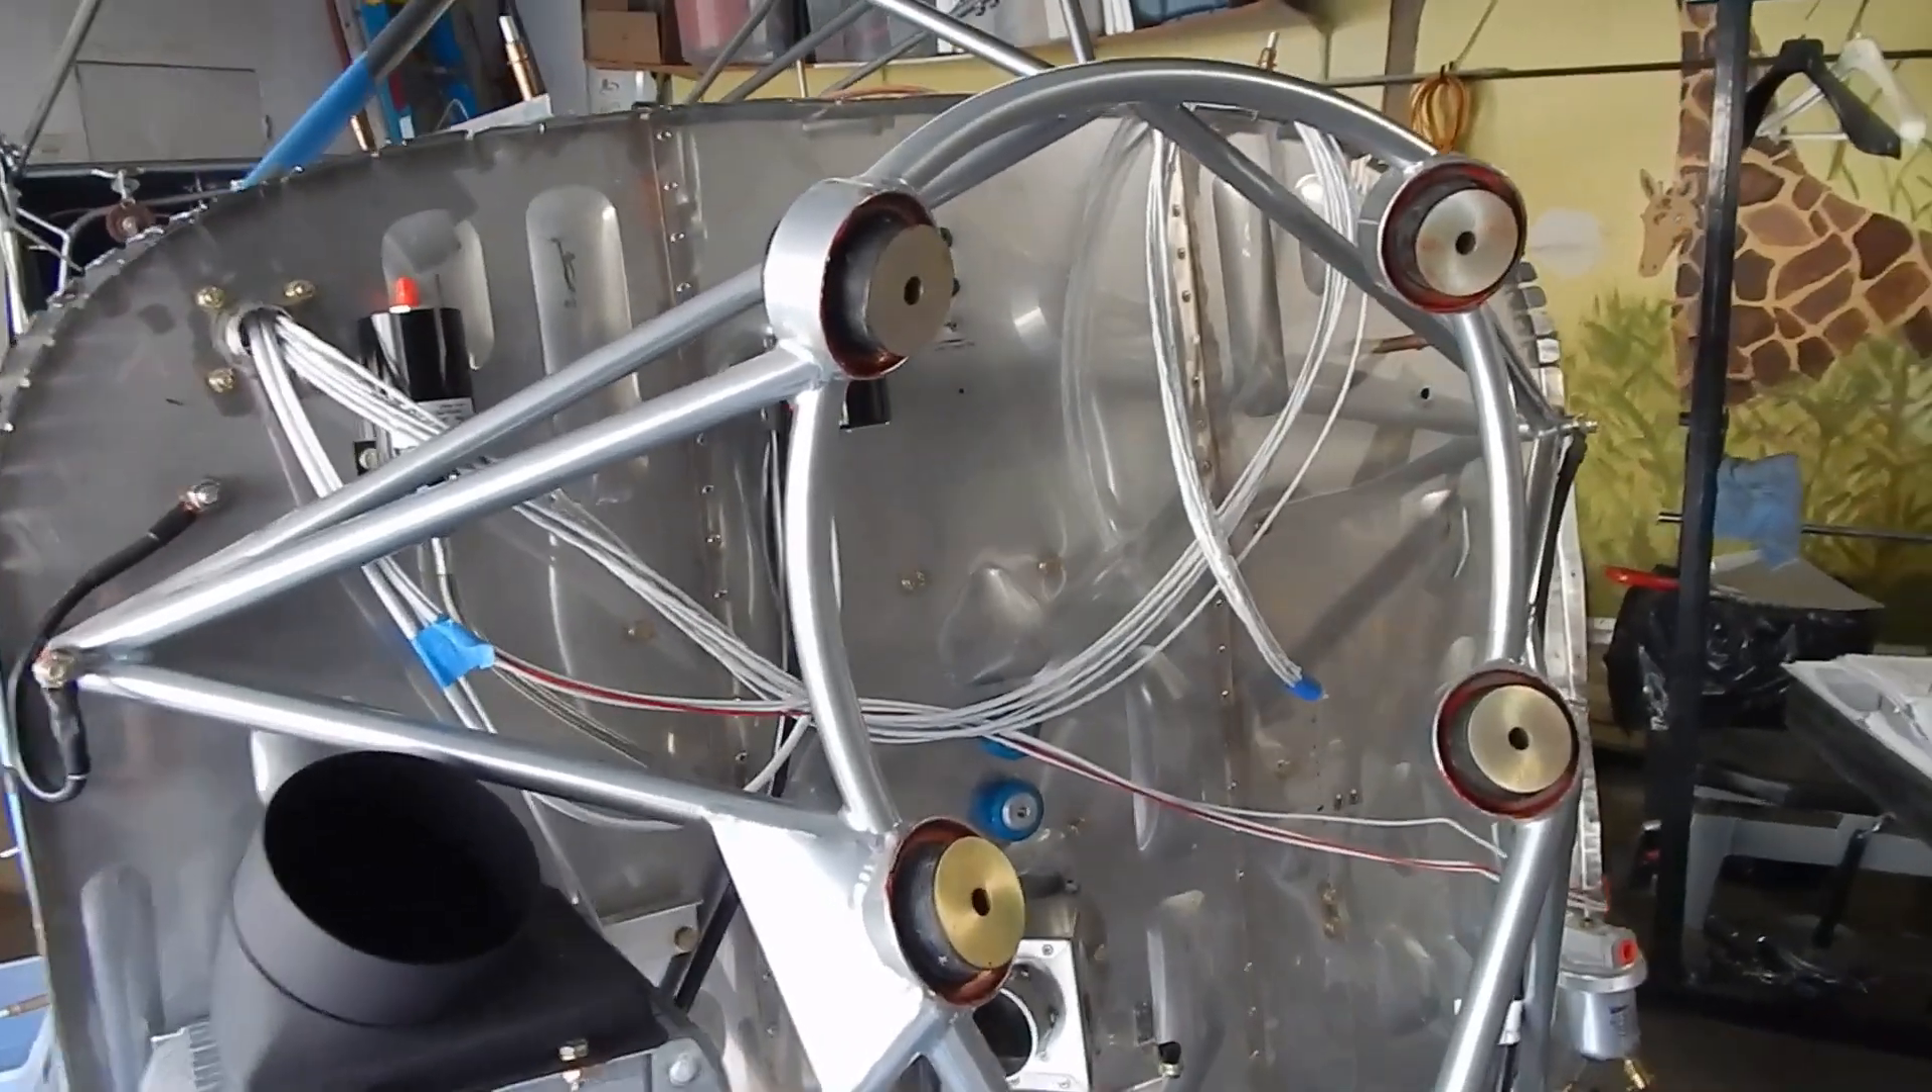We're getting the mounting blocks put in, and I think we're ready to go.